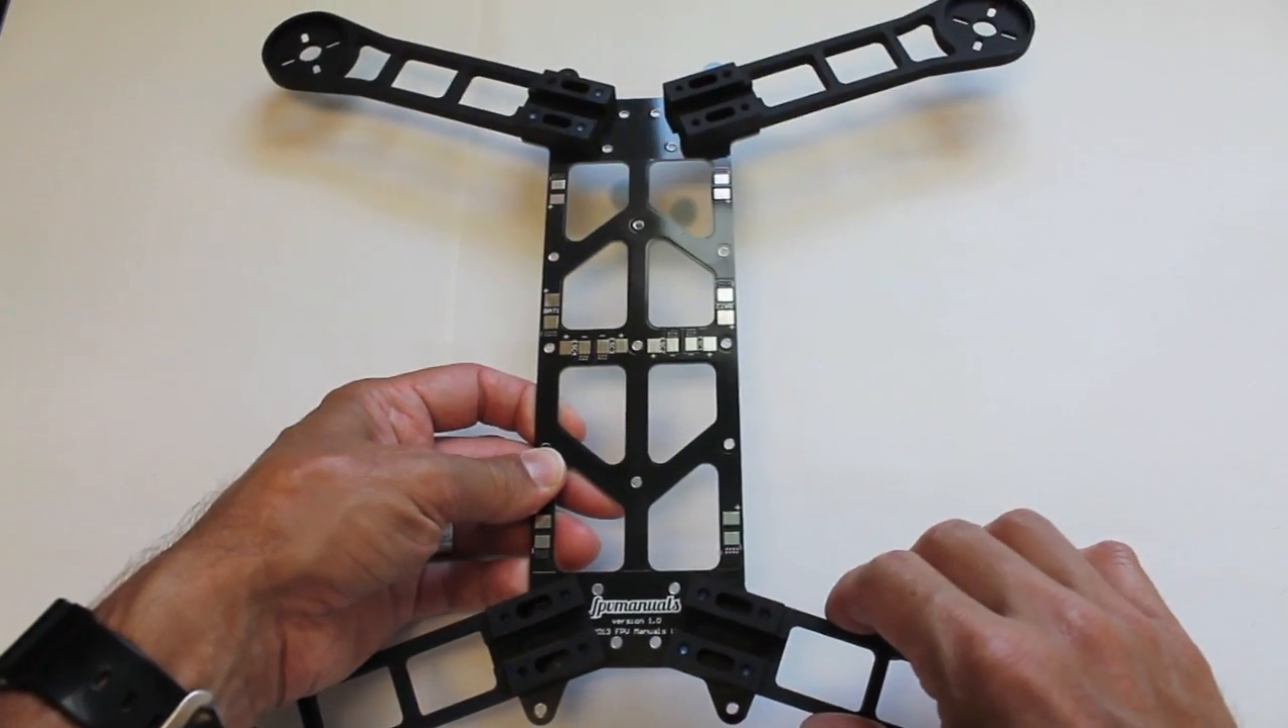So that's our PDB plate with the arms attached.